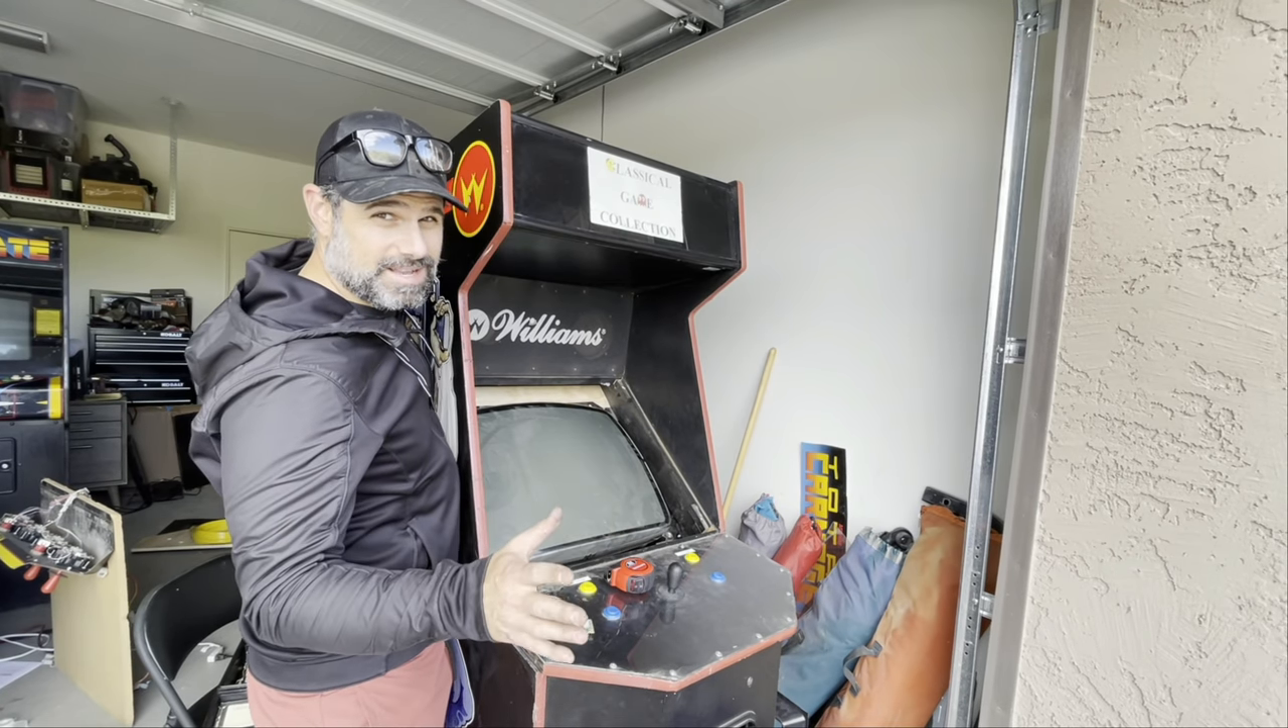I got the CRT in and this is just preliminary testing.